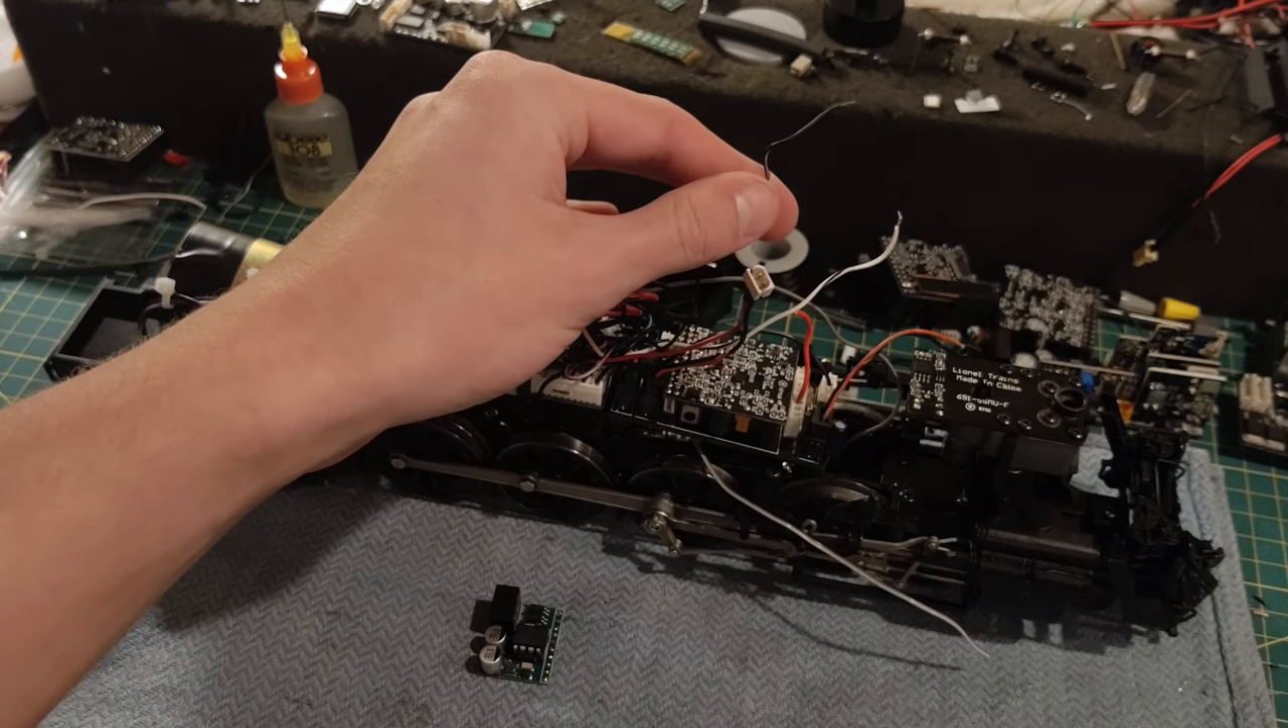I have the shell taken off and I have some wires that are just hanging around.